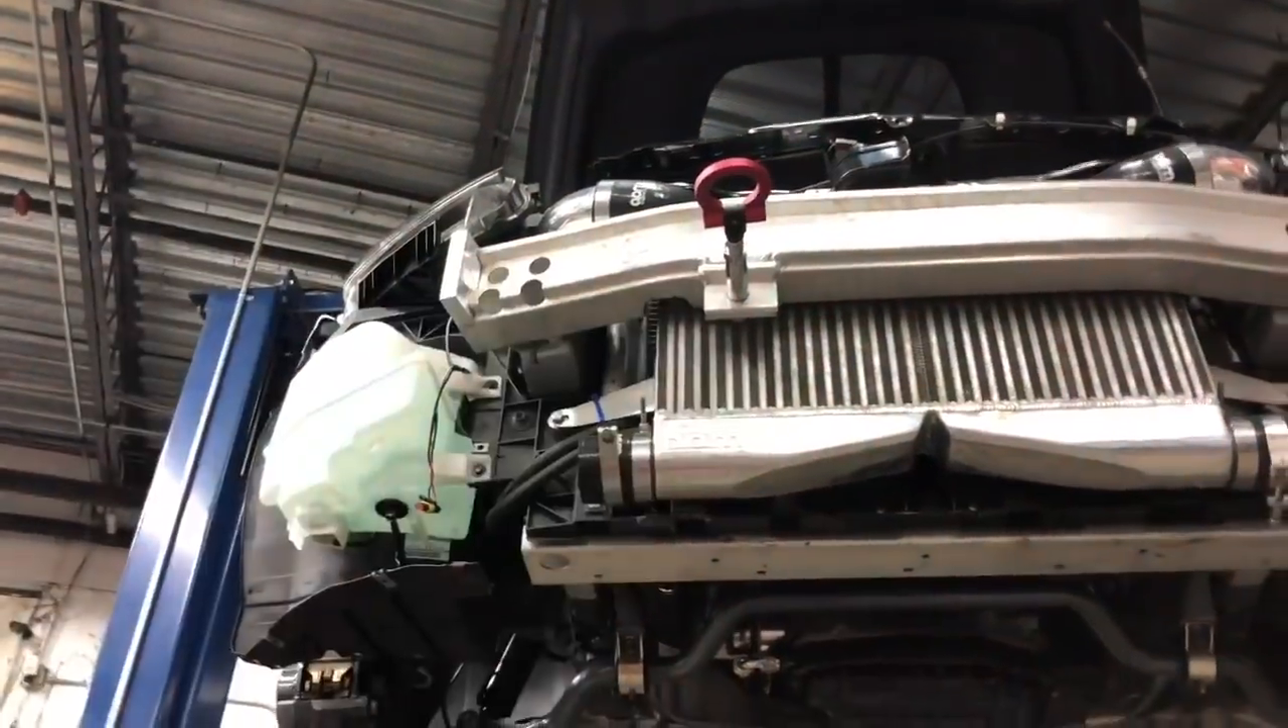Um, I have to take out the intercooler still. Kind of sucks, but okay.